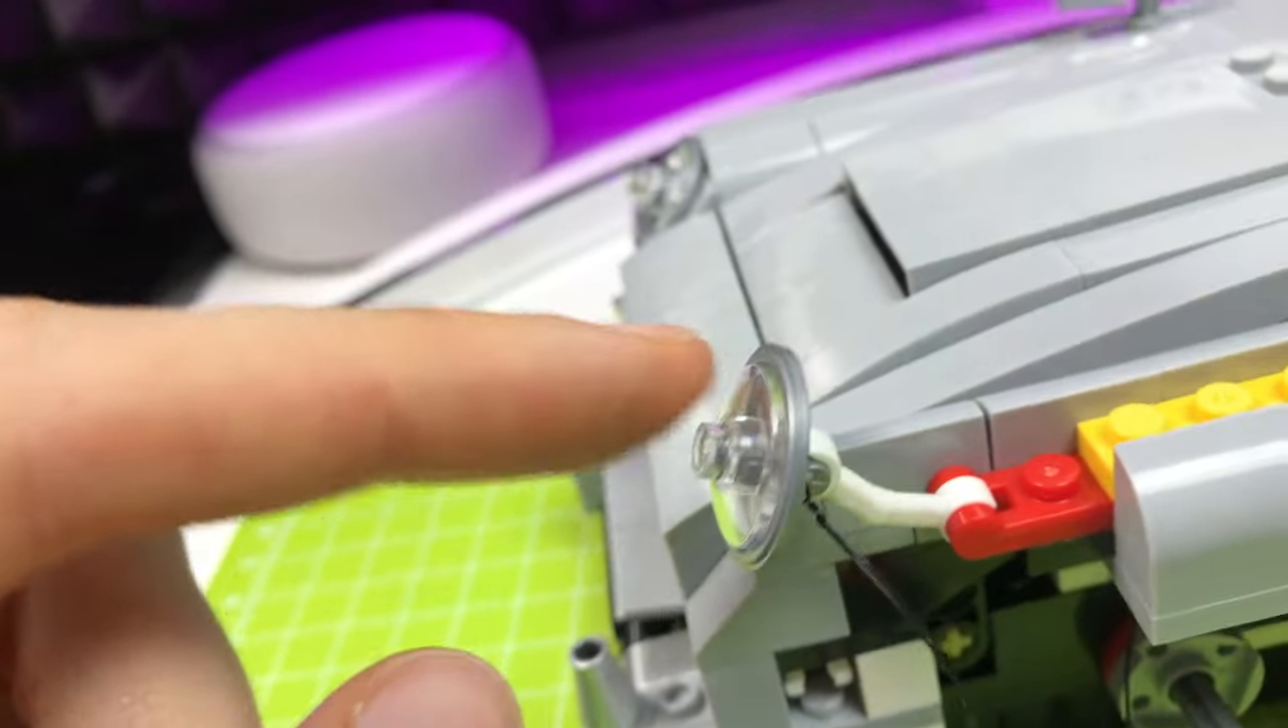Ihr seht ich habe hier den parabol spiegel auch schon verbaut.